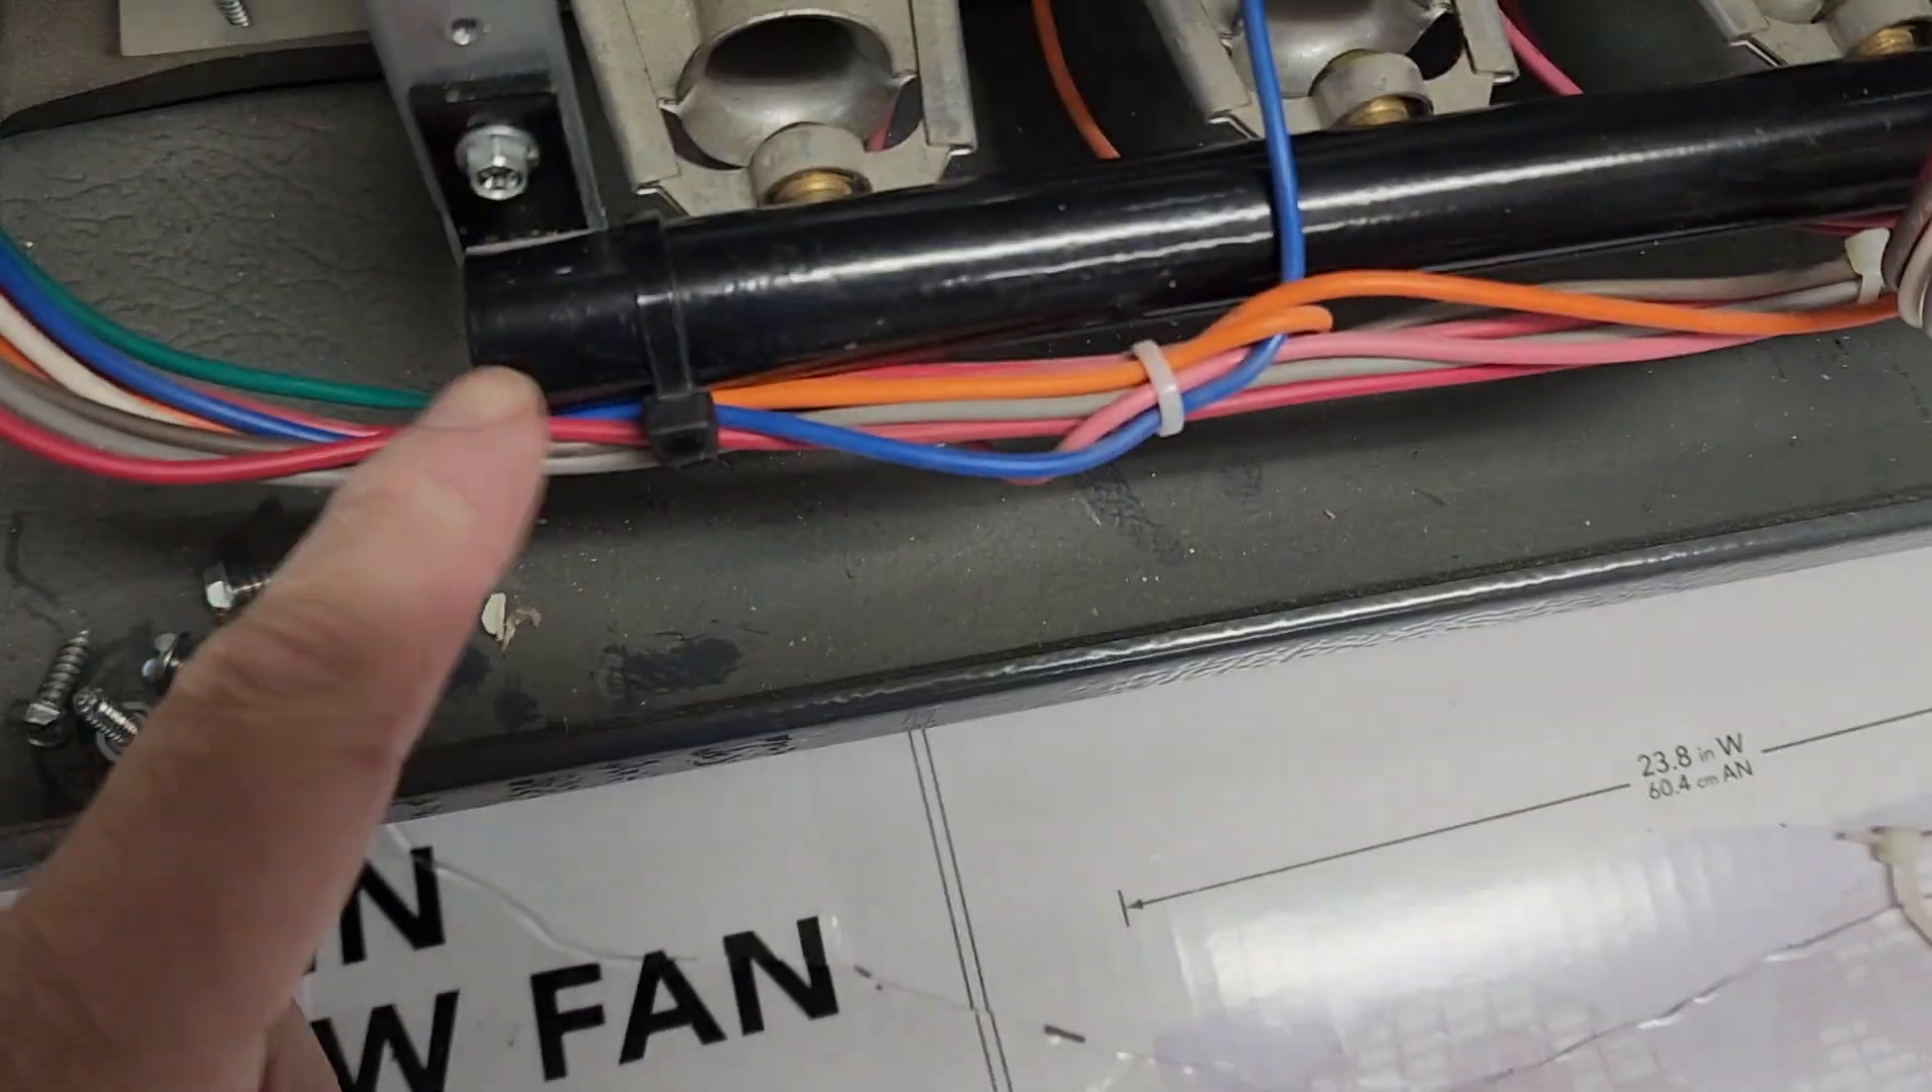I got the zip ties so that wire bundle is all back in place now.